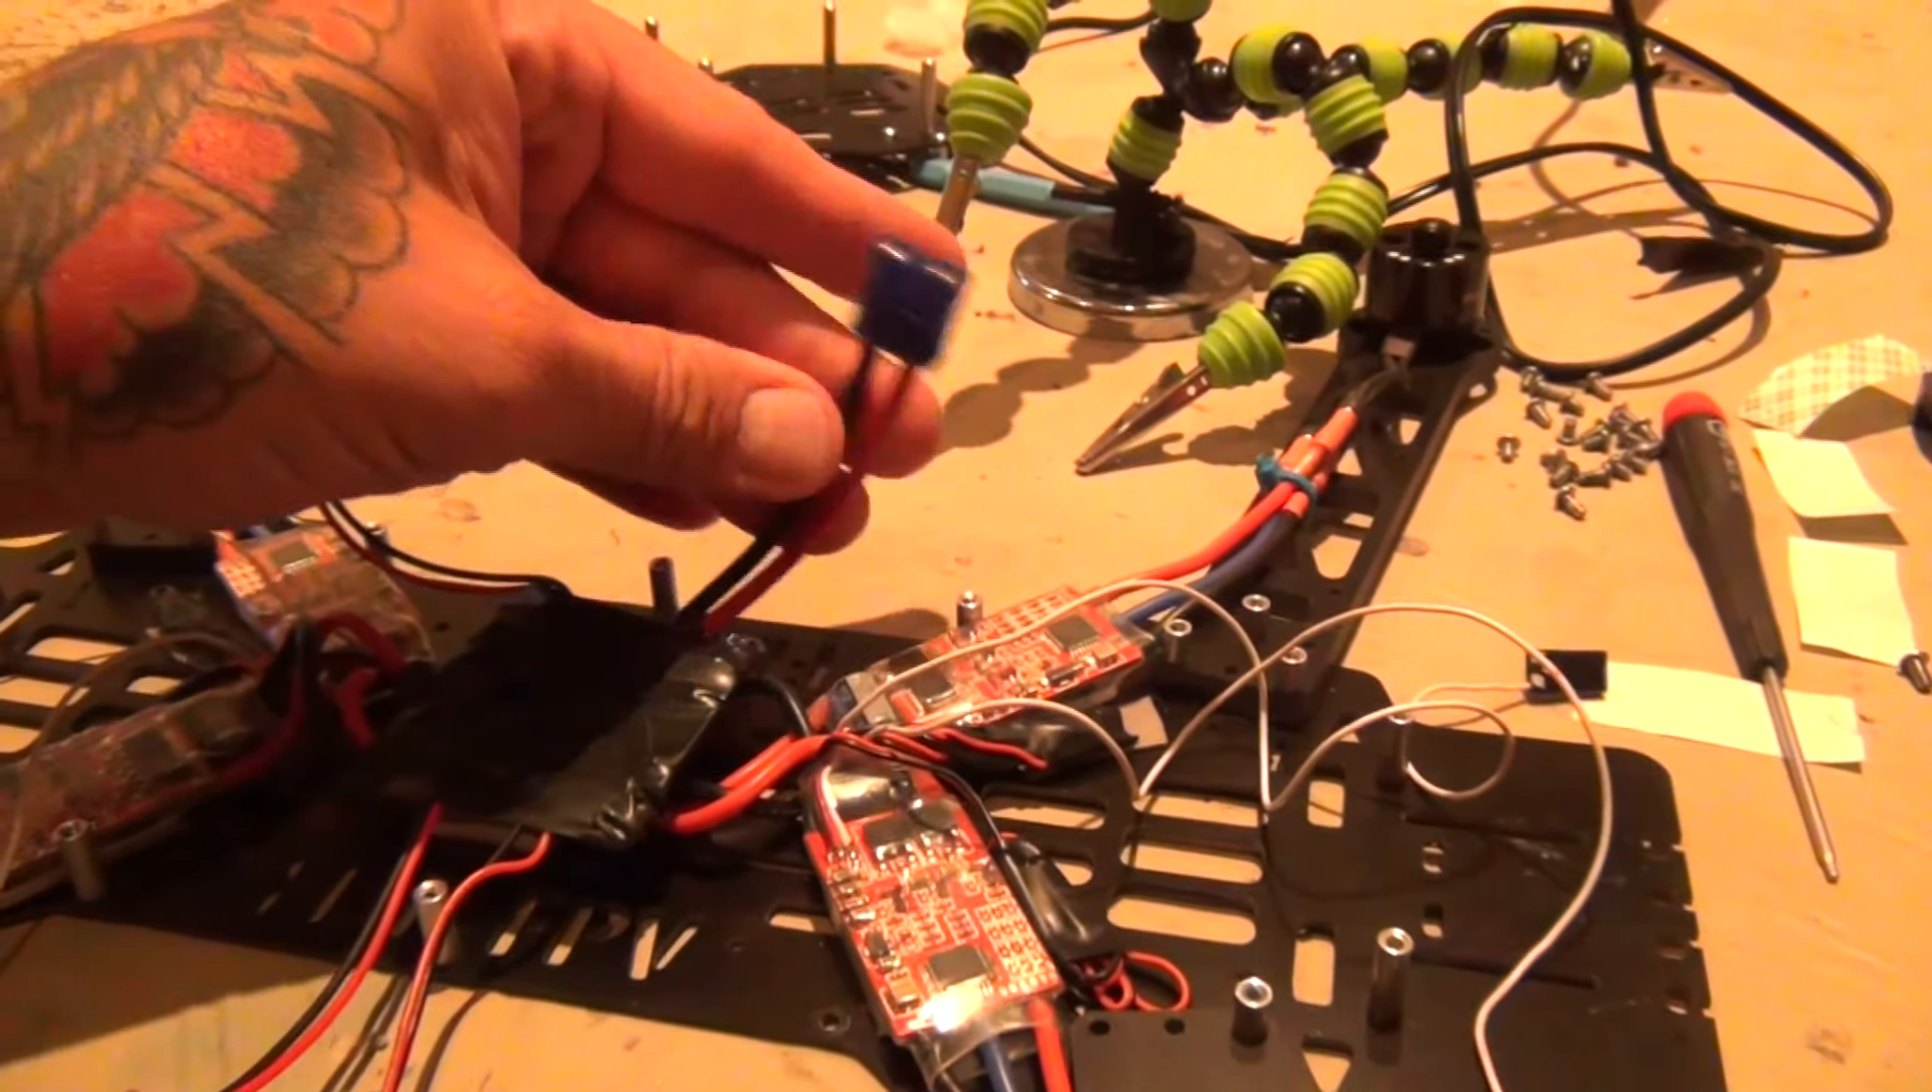I put a EC3 on here for my main pack.